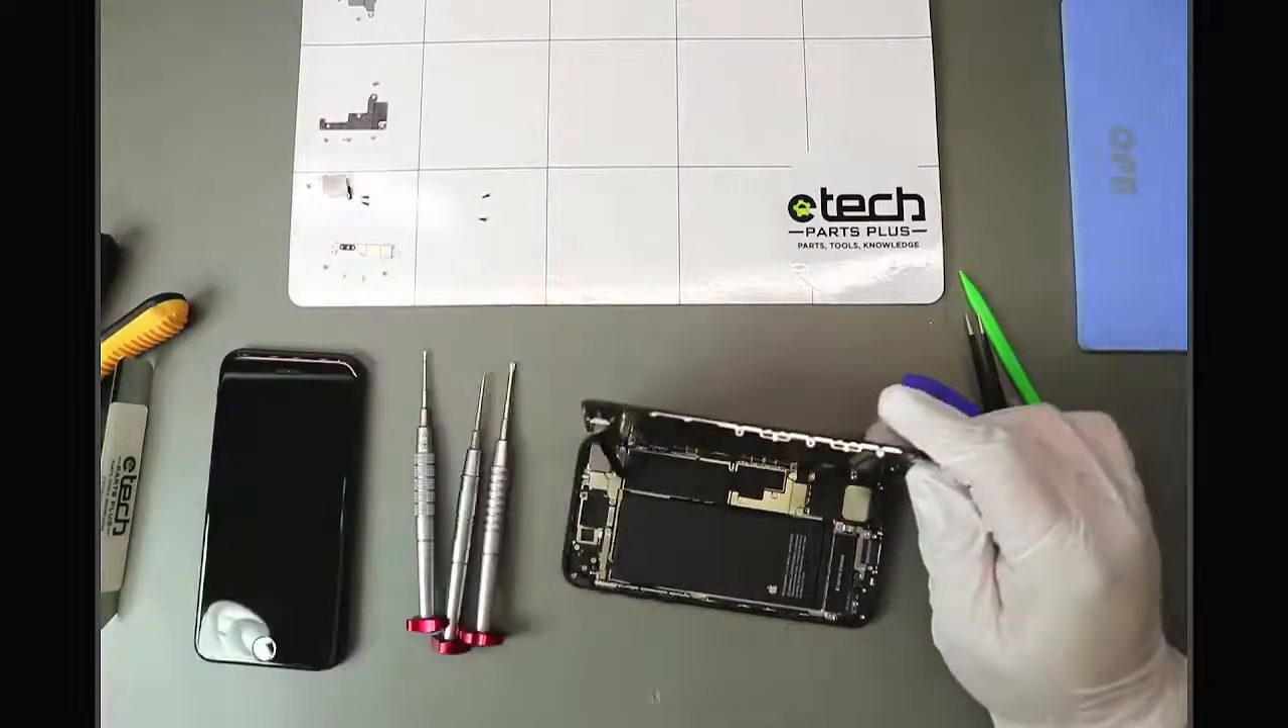A little bit more adhesive here at the top and there we go we've got our iphone se 2022 open.